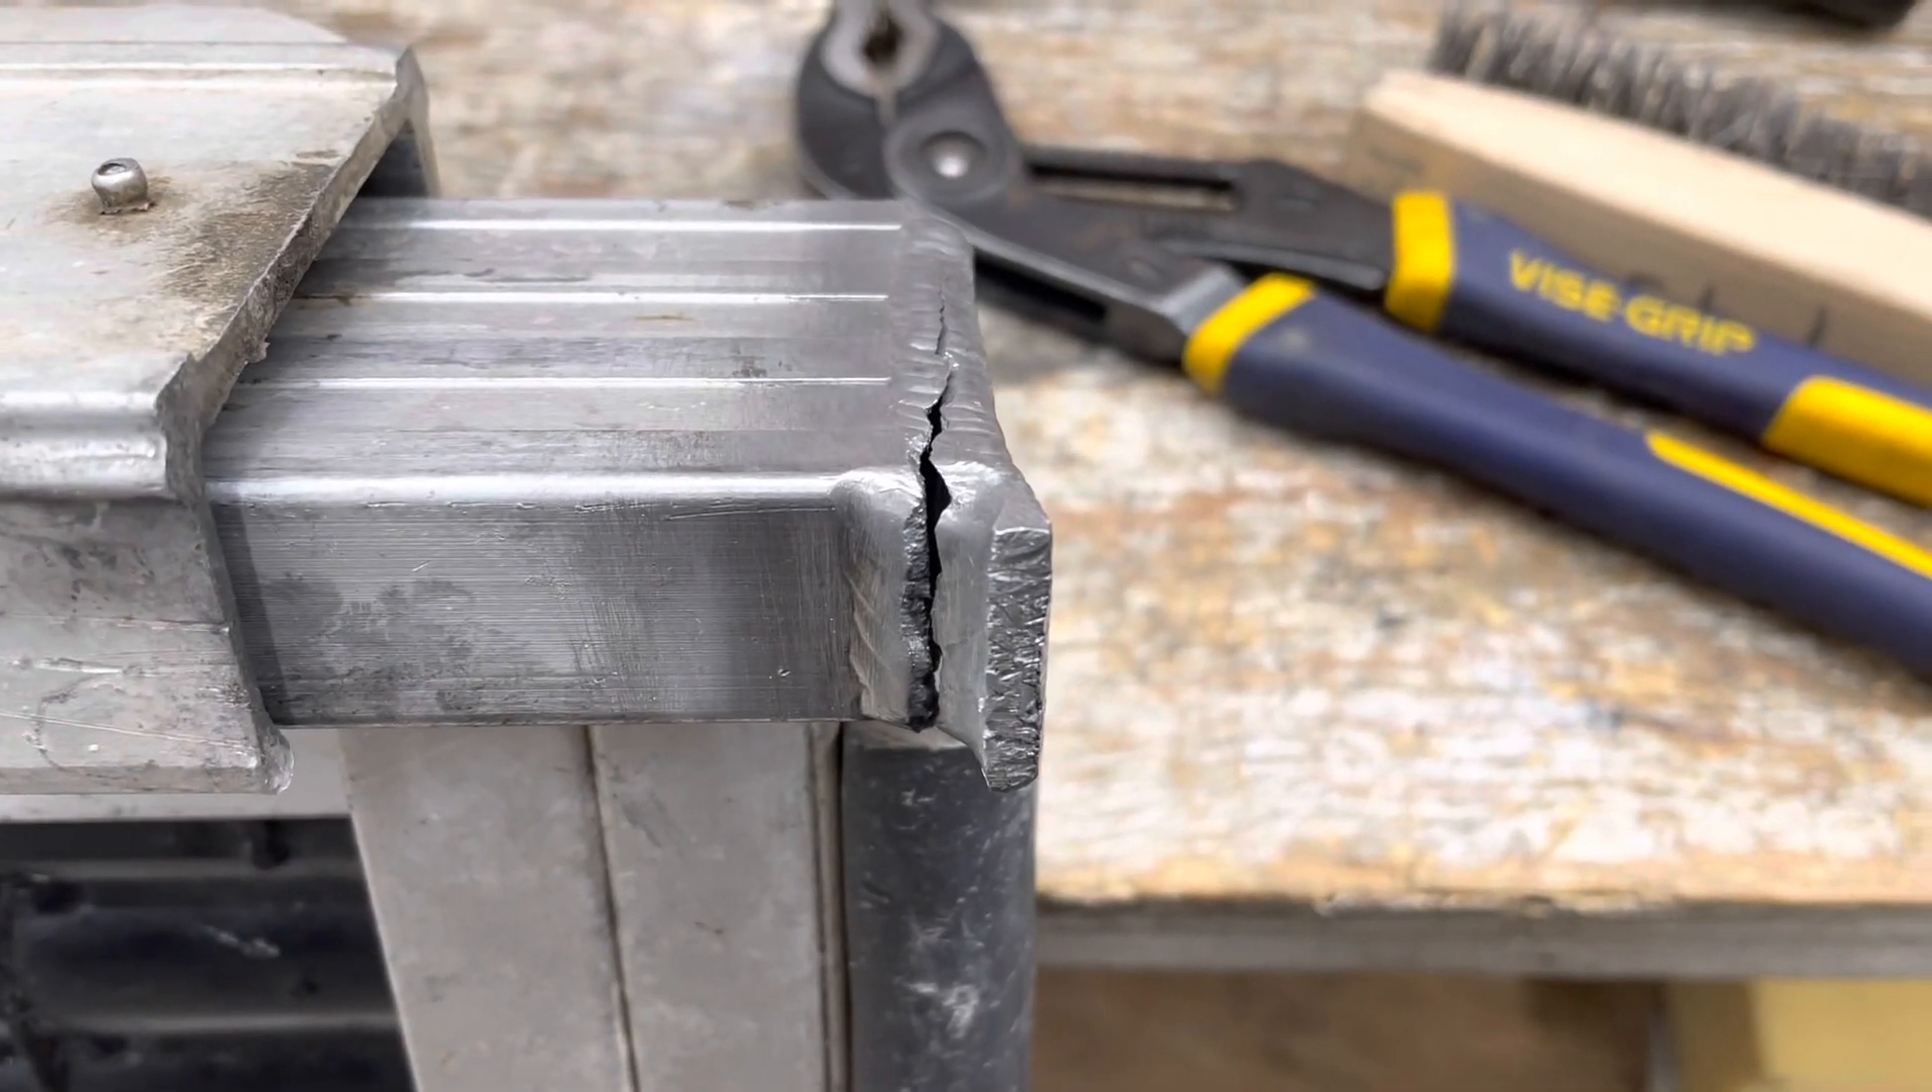So we have the weld surface cleaned up a little bit and I managed to close the gap a little bit but still a decent sized gap.